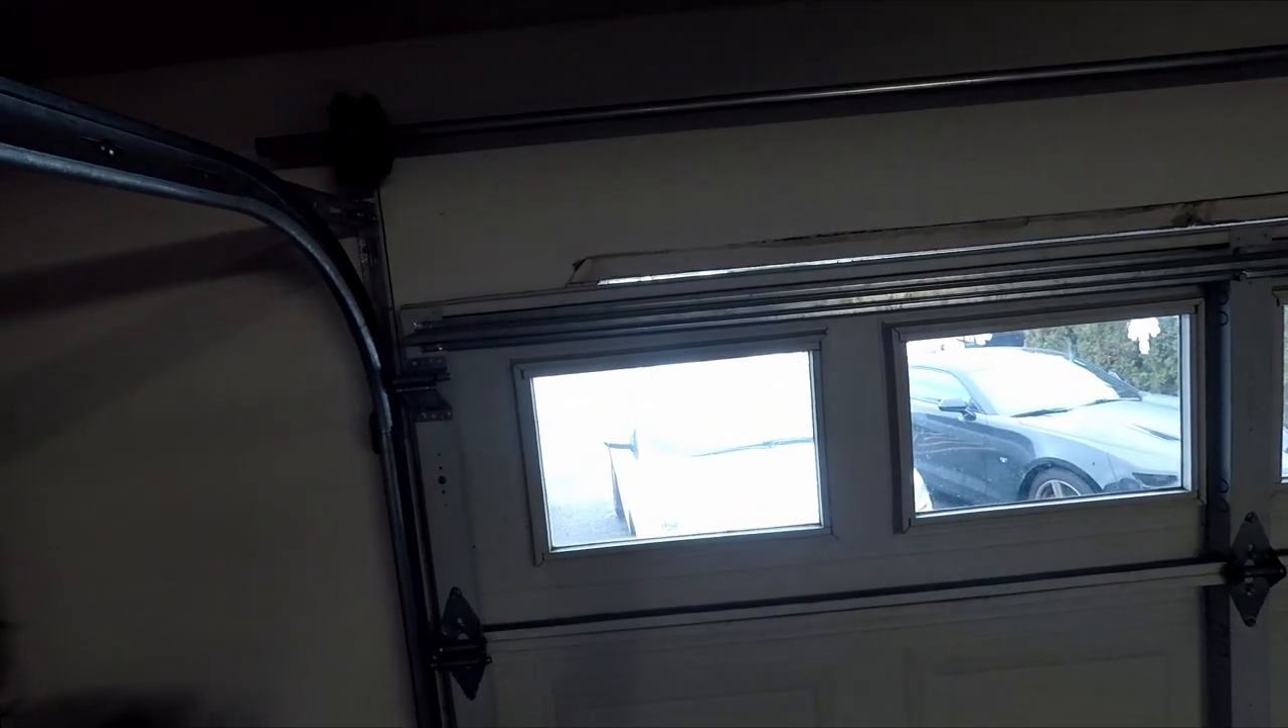And by moving the garage door down, it's created this huge gap up top.